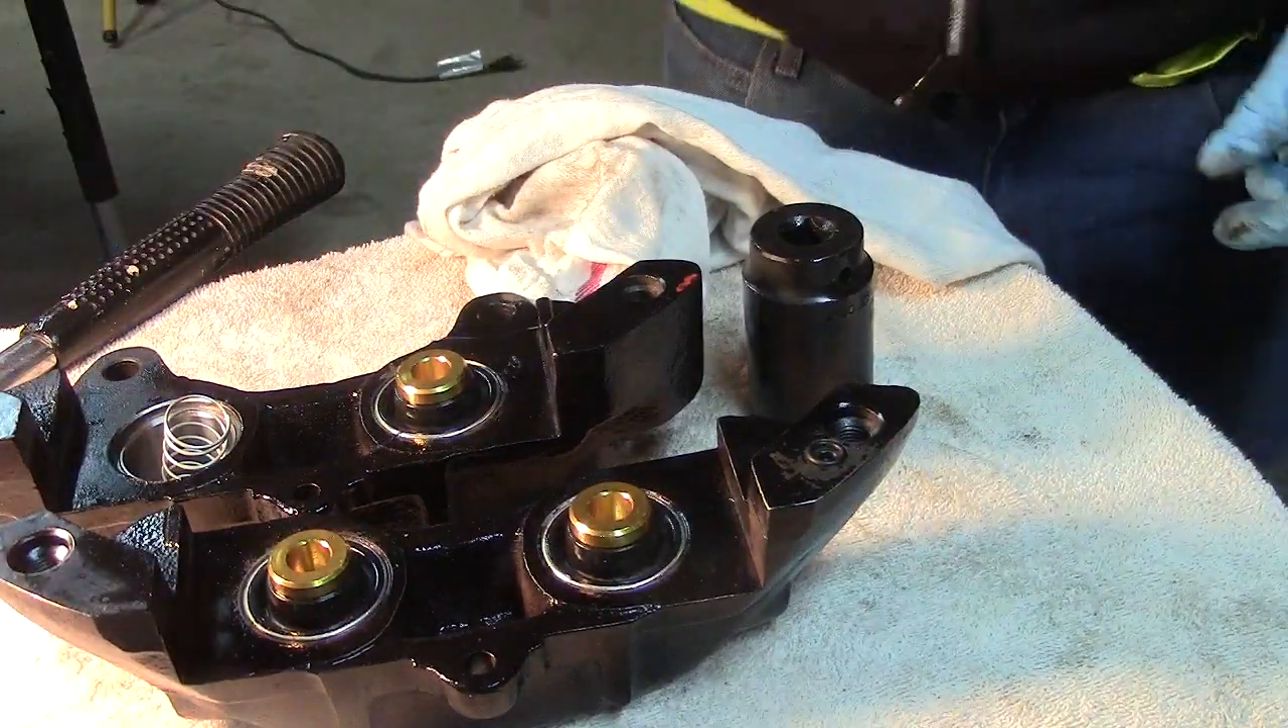So we just got to put one more piston in.